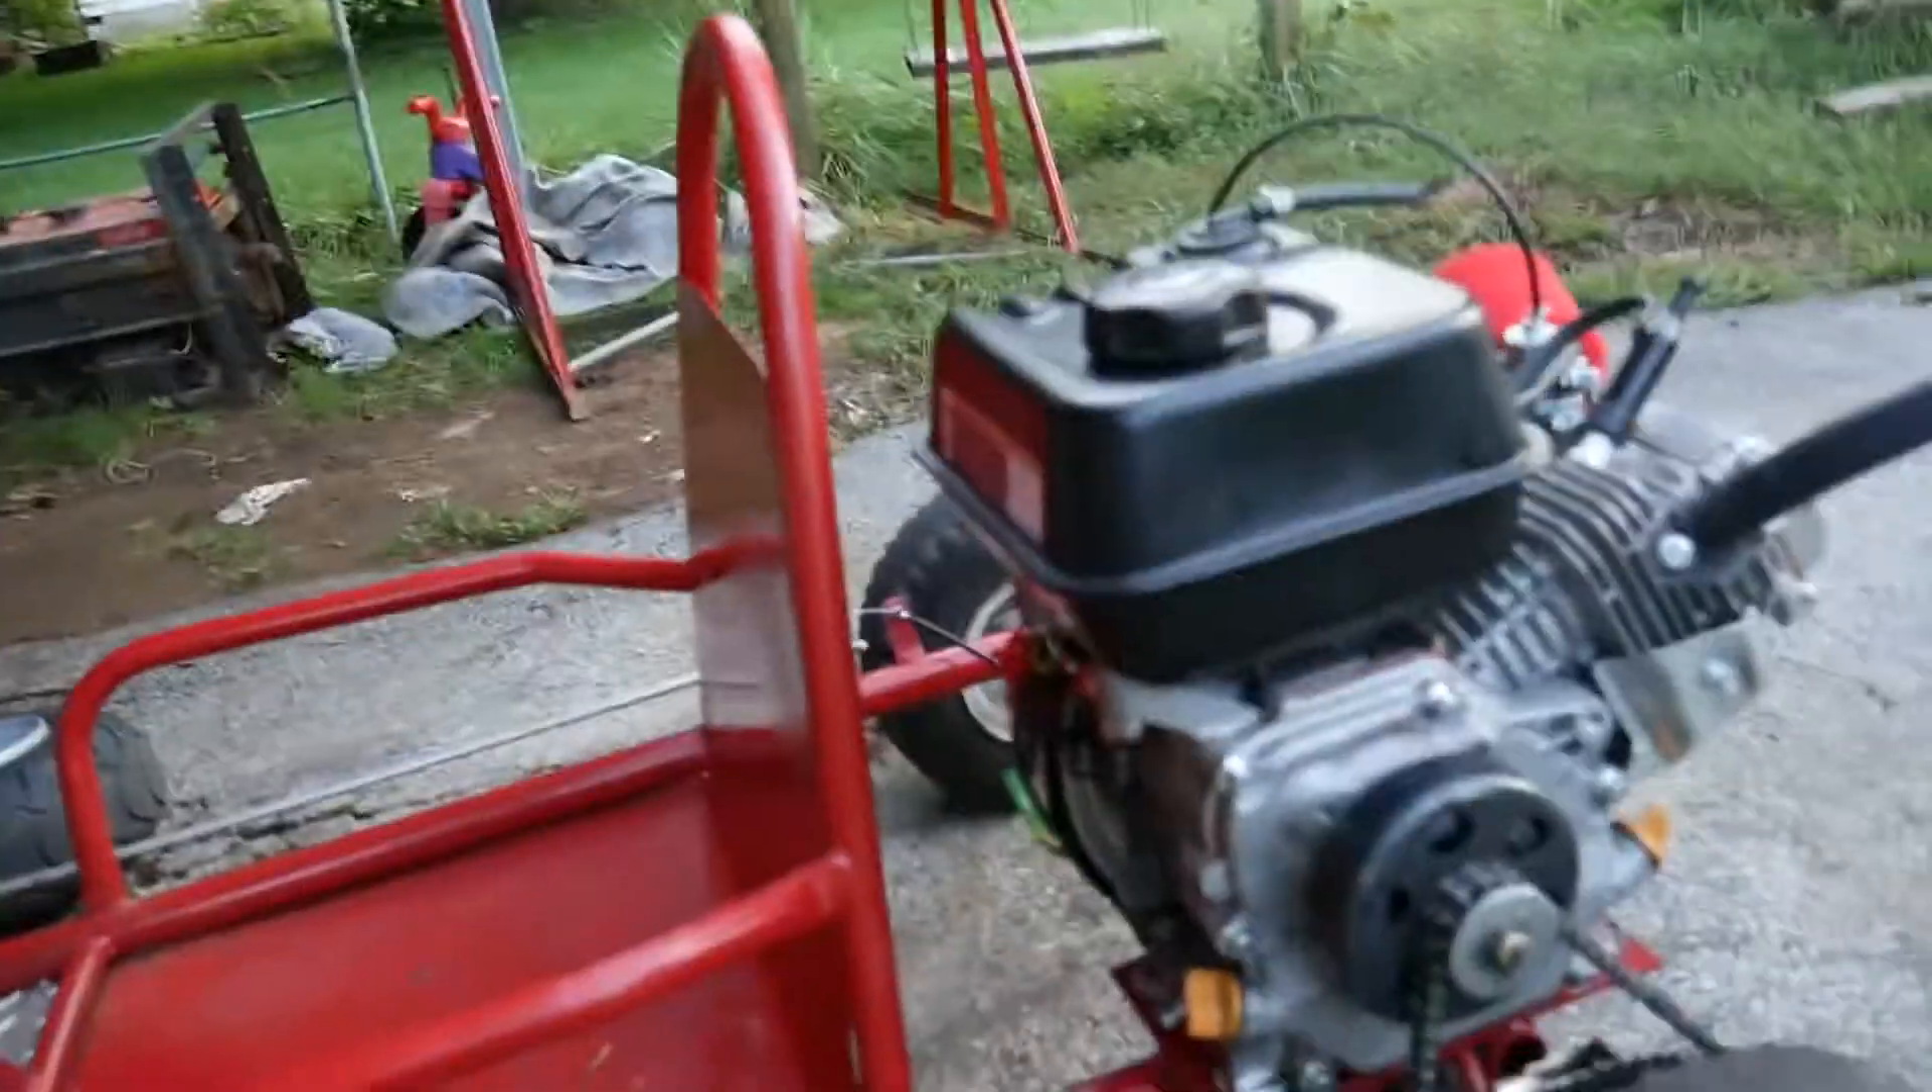I've put the engine back on, and this thing is a beast.